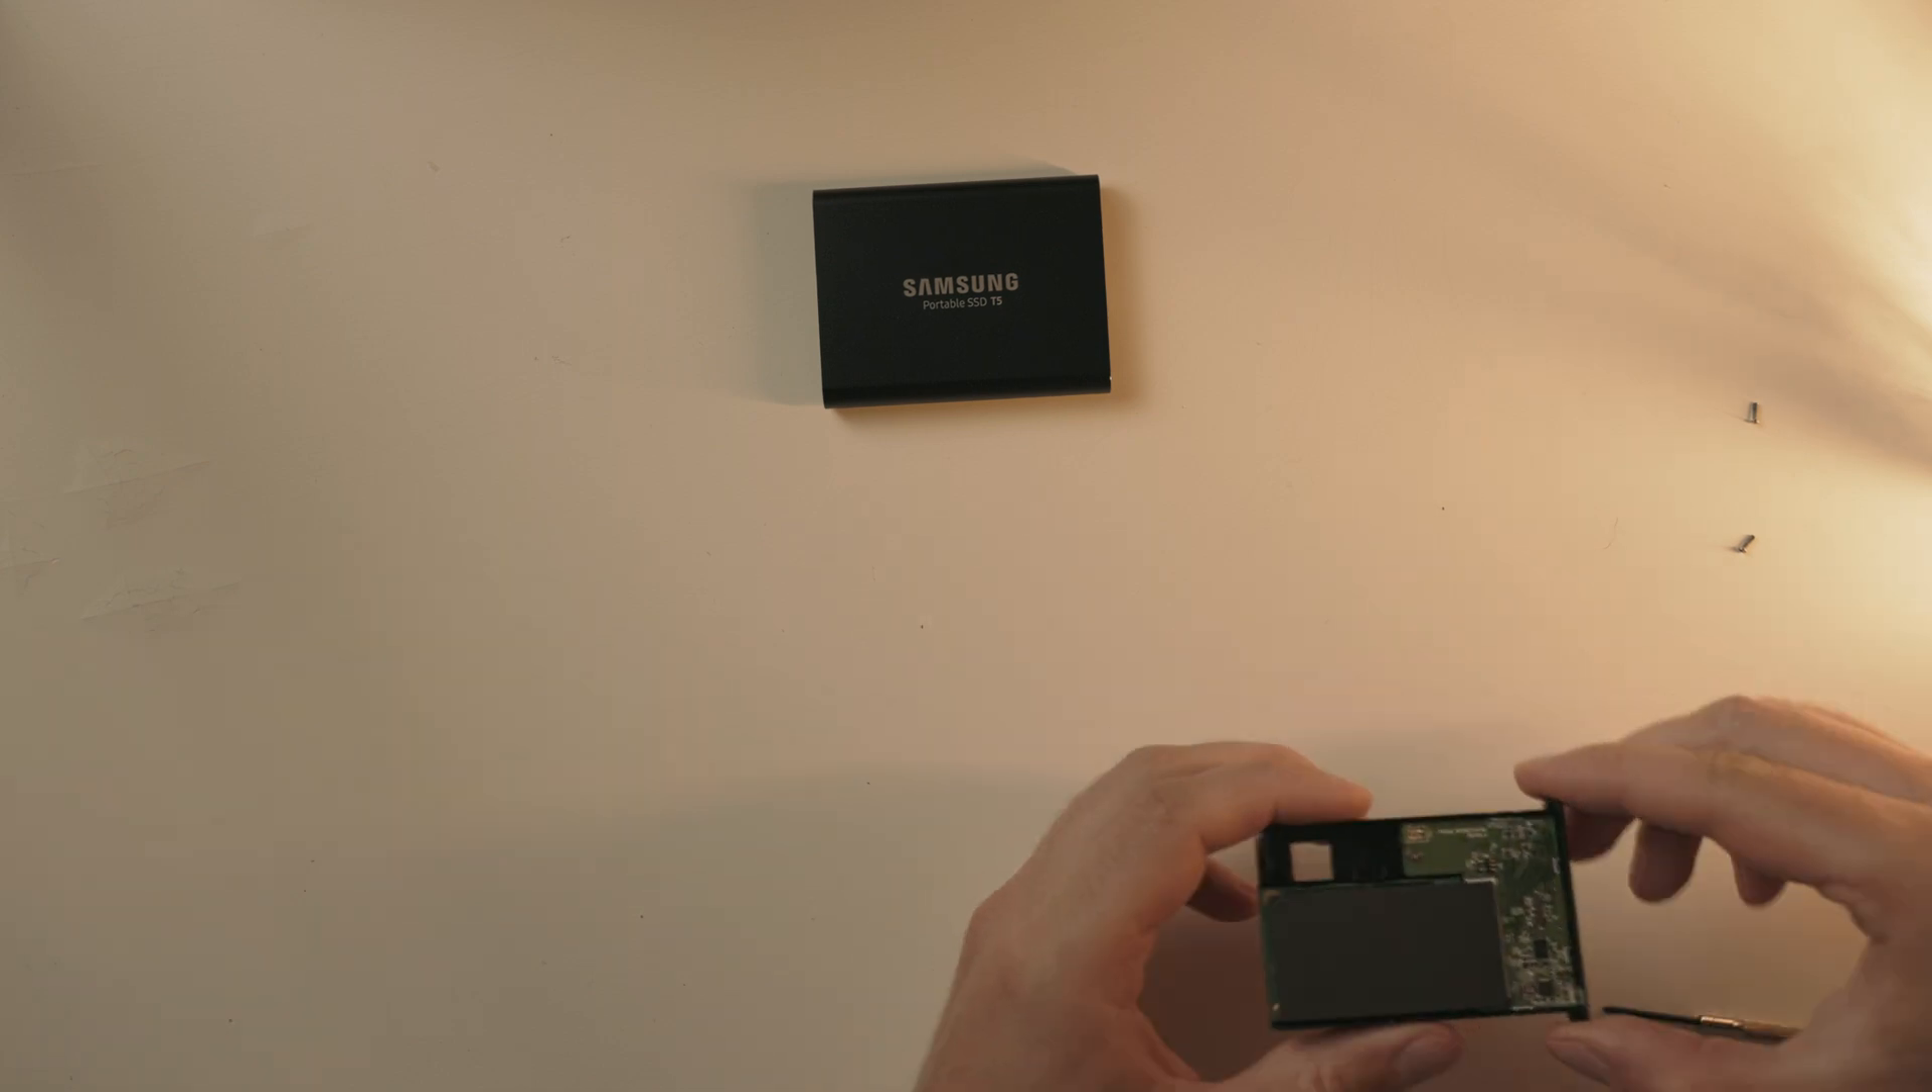Now you have freed the tray with the entire mainboard on it.